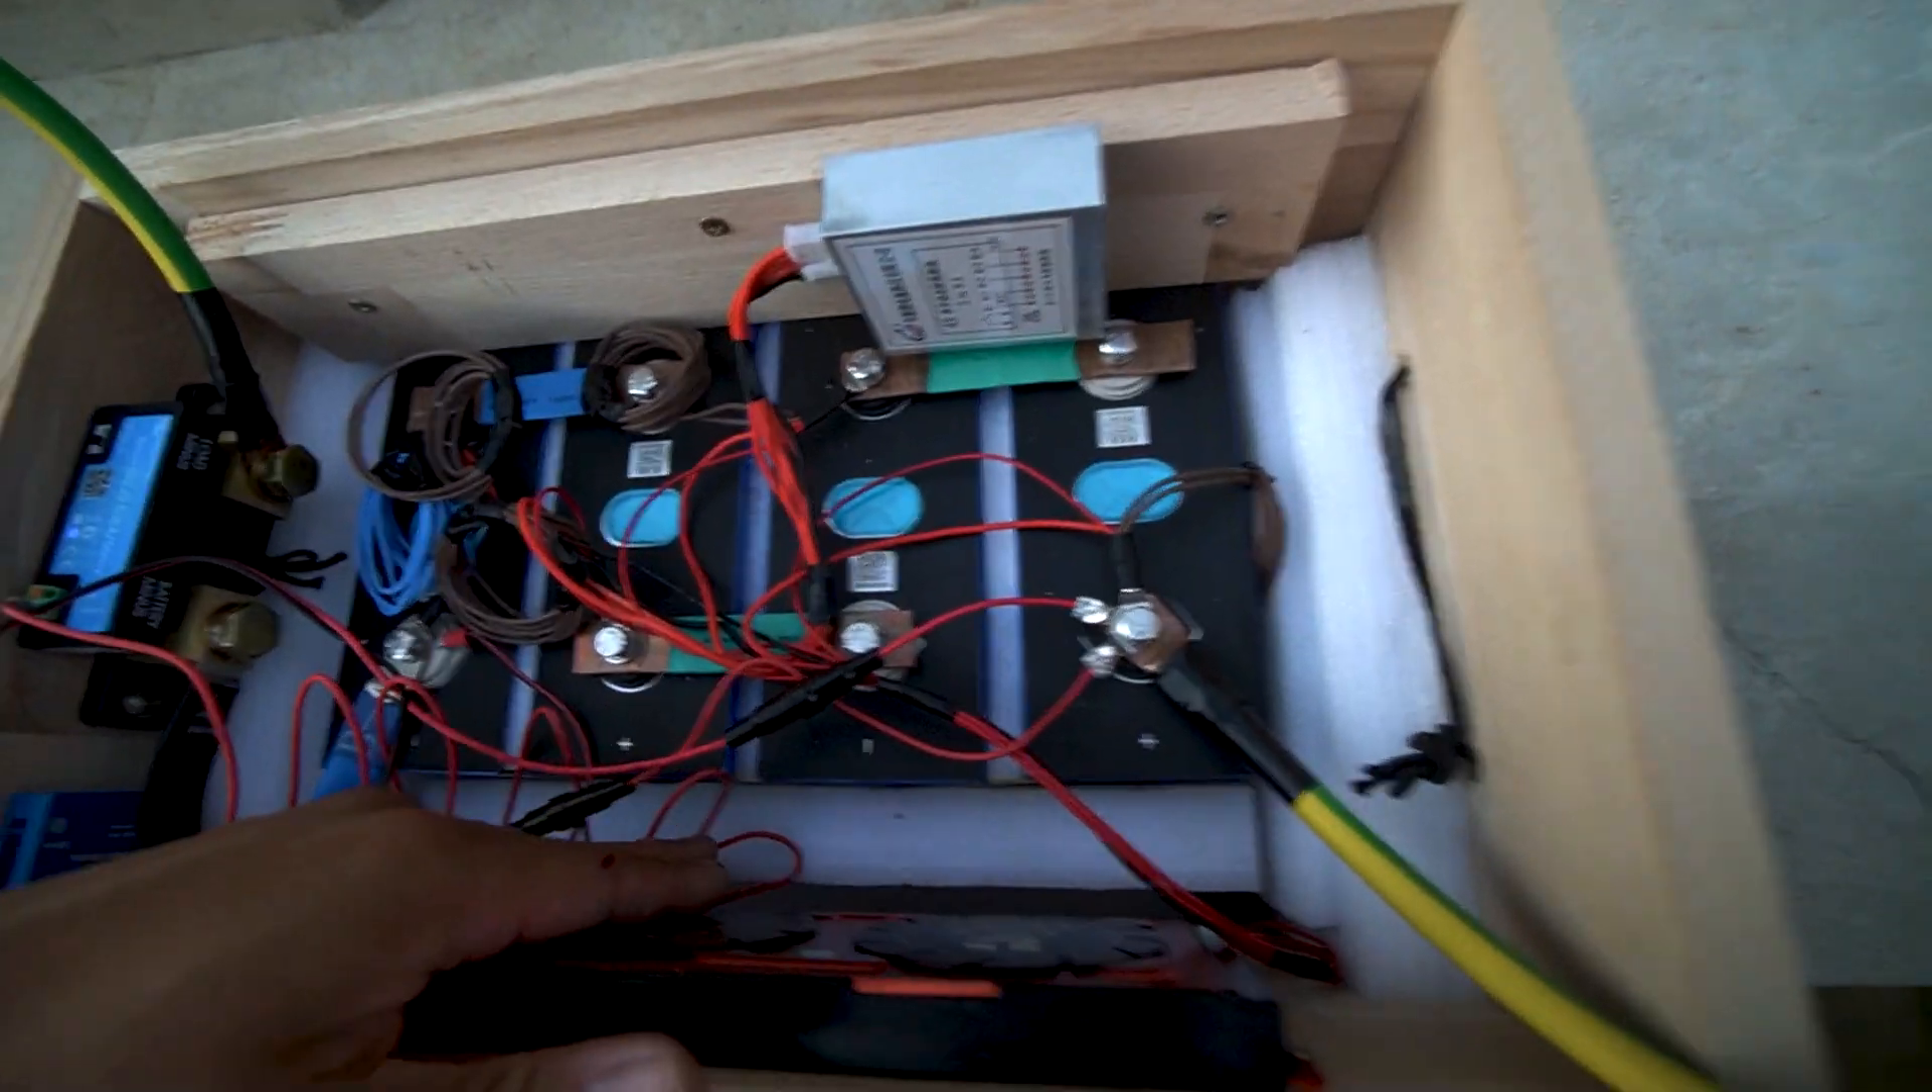On the sides I just have the foam all all the way around and then also a little bit in between.